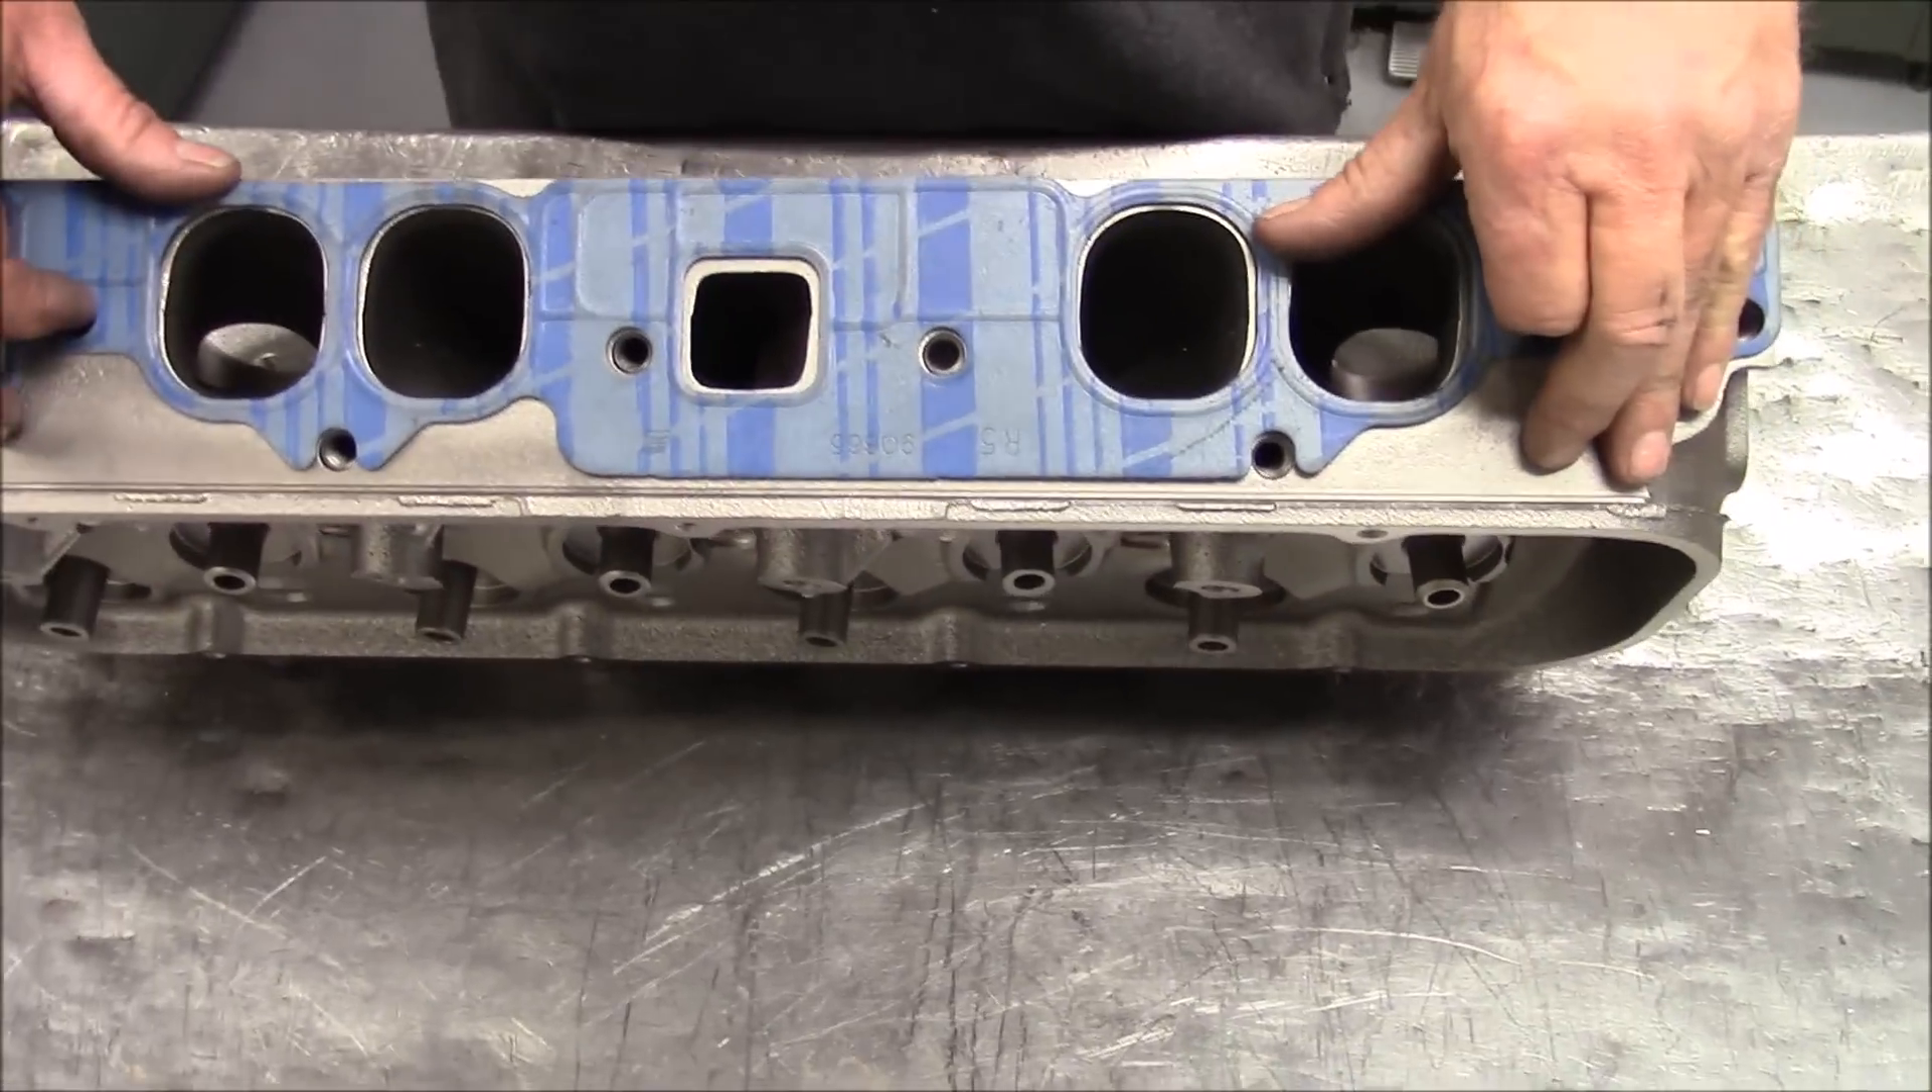You see how even this gasket is around these ports?